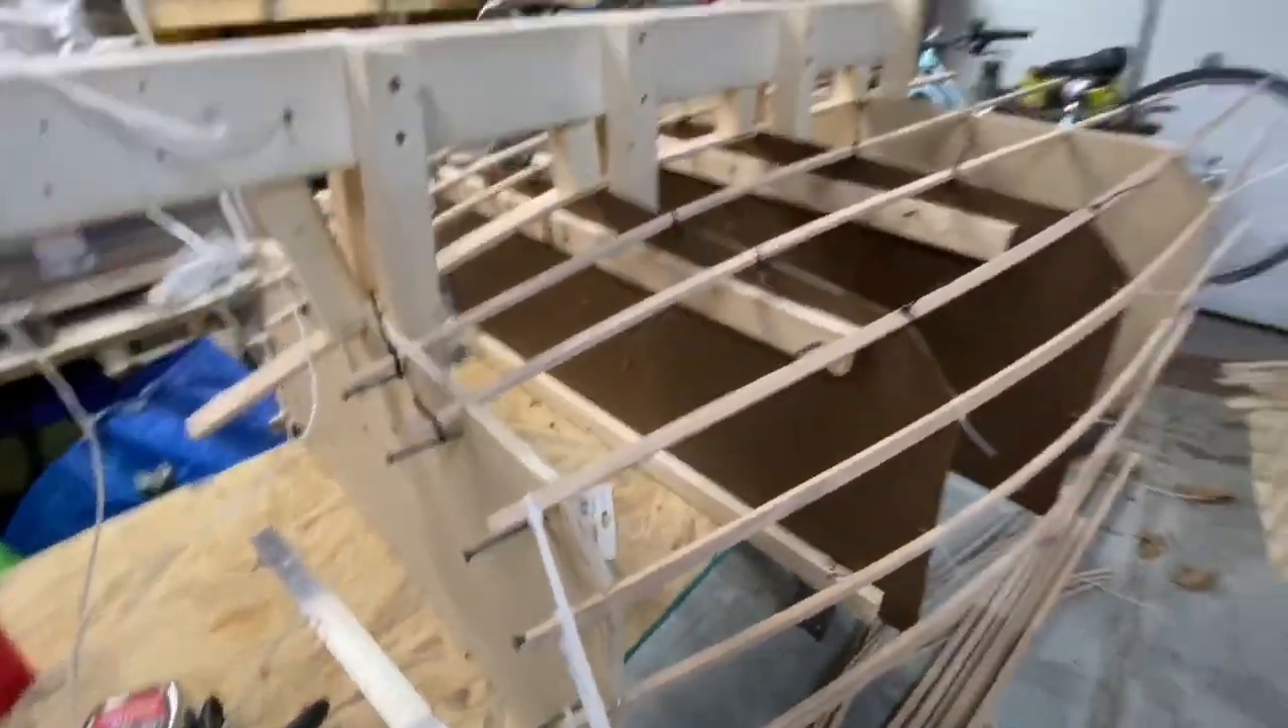Here are the stringers zip tied and glued for half two.